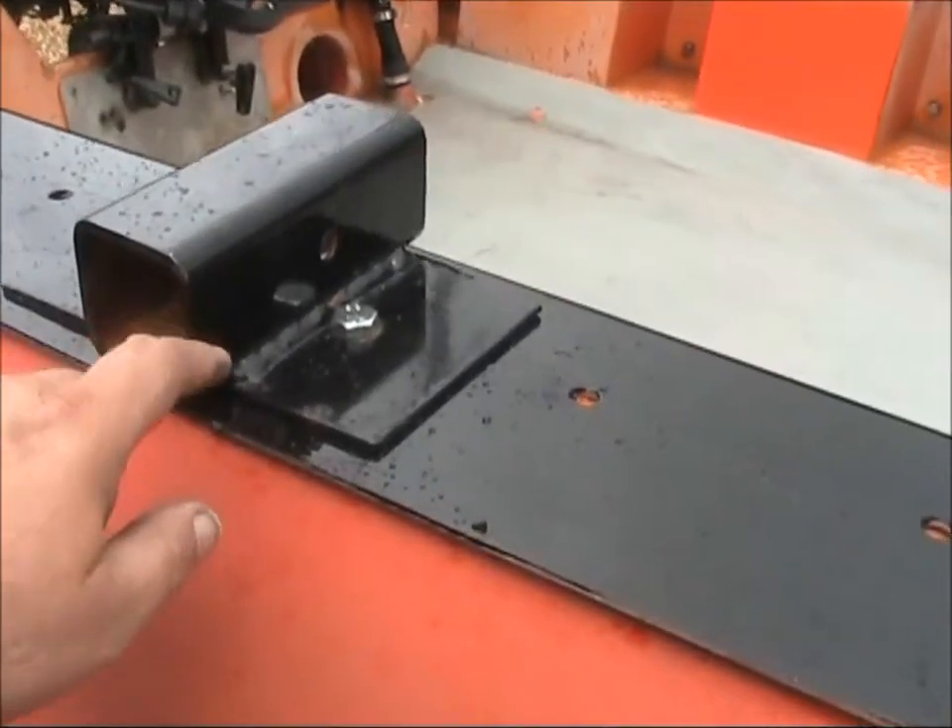So I've mounted the receiver on.